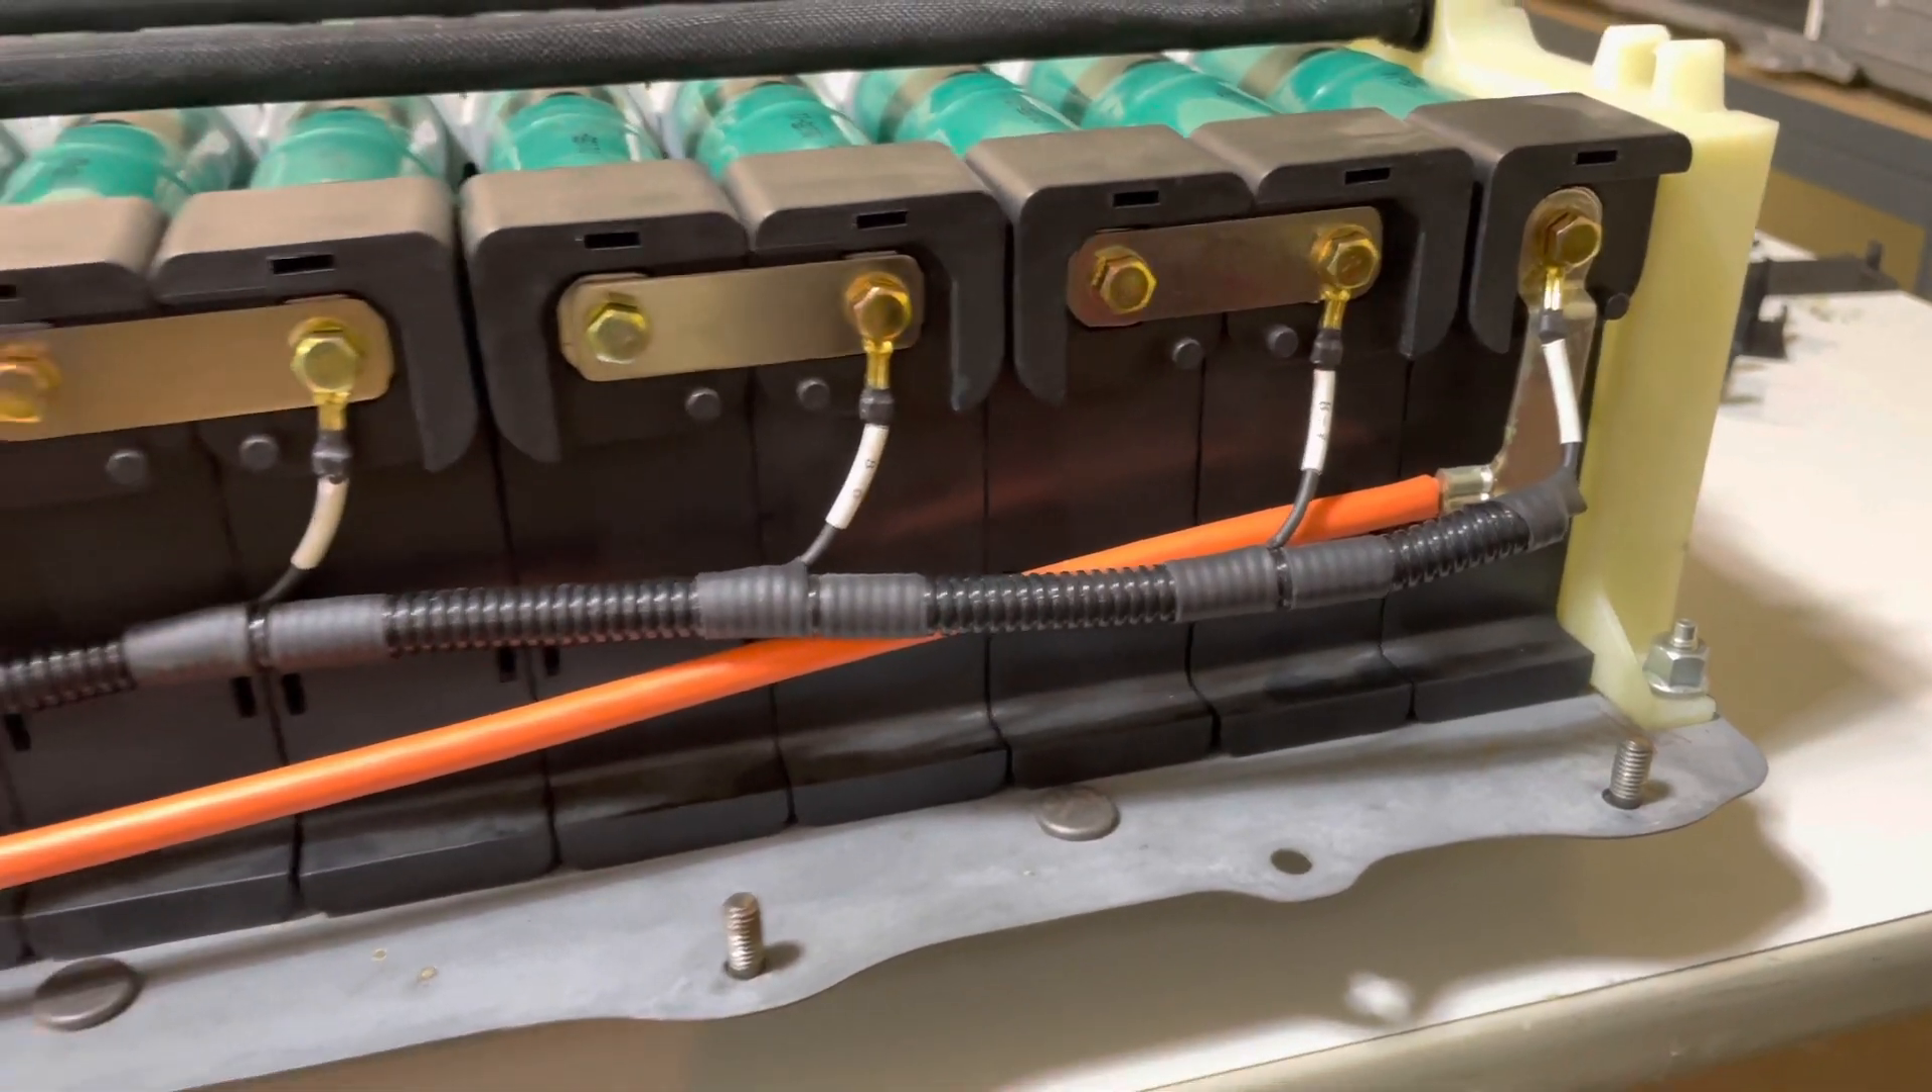And for reference, here's a wide angle shot of how your voltage acquisition wiring harness should look once it's complete on this side.